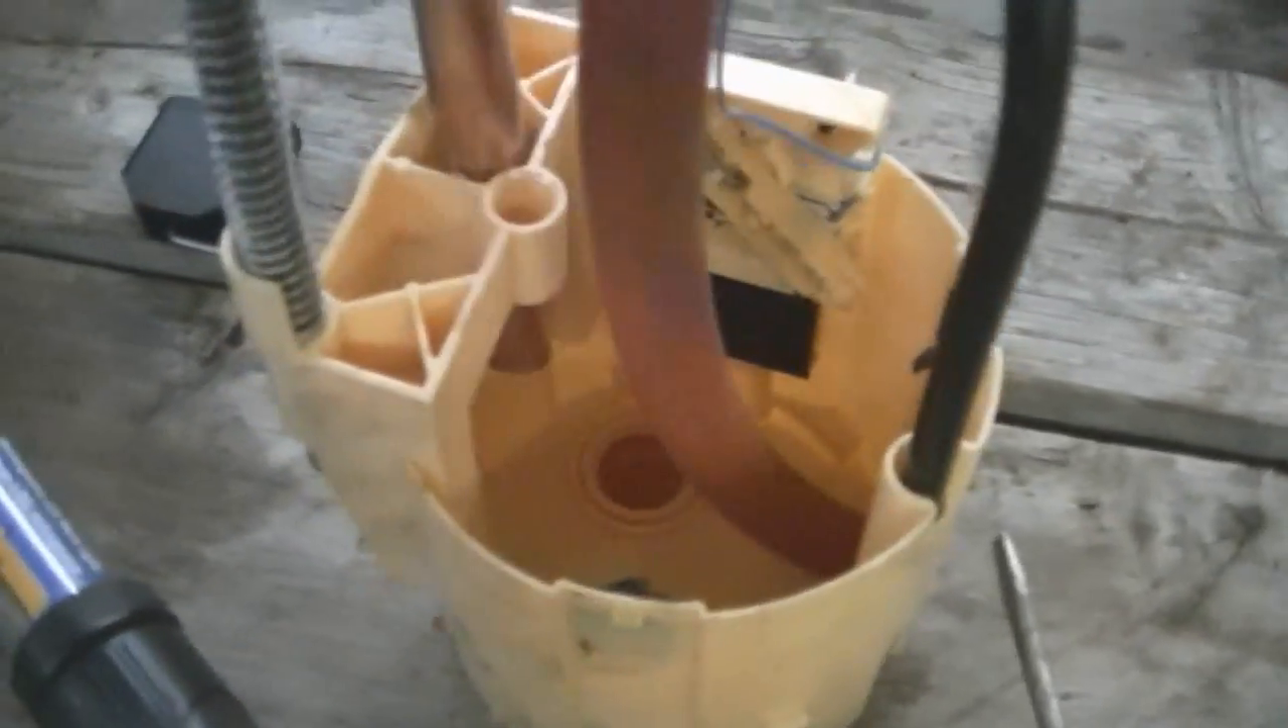I cut them both off down there and I ran a piece of hose for the return all the way down to the bottom there.